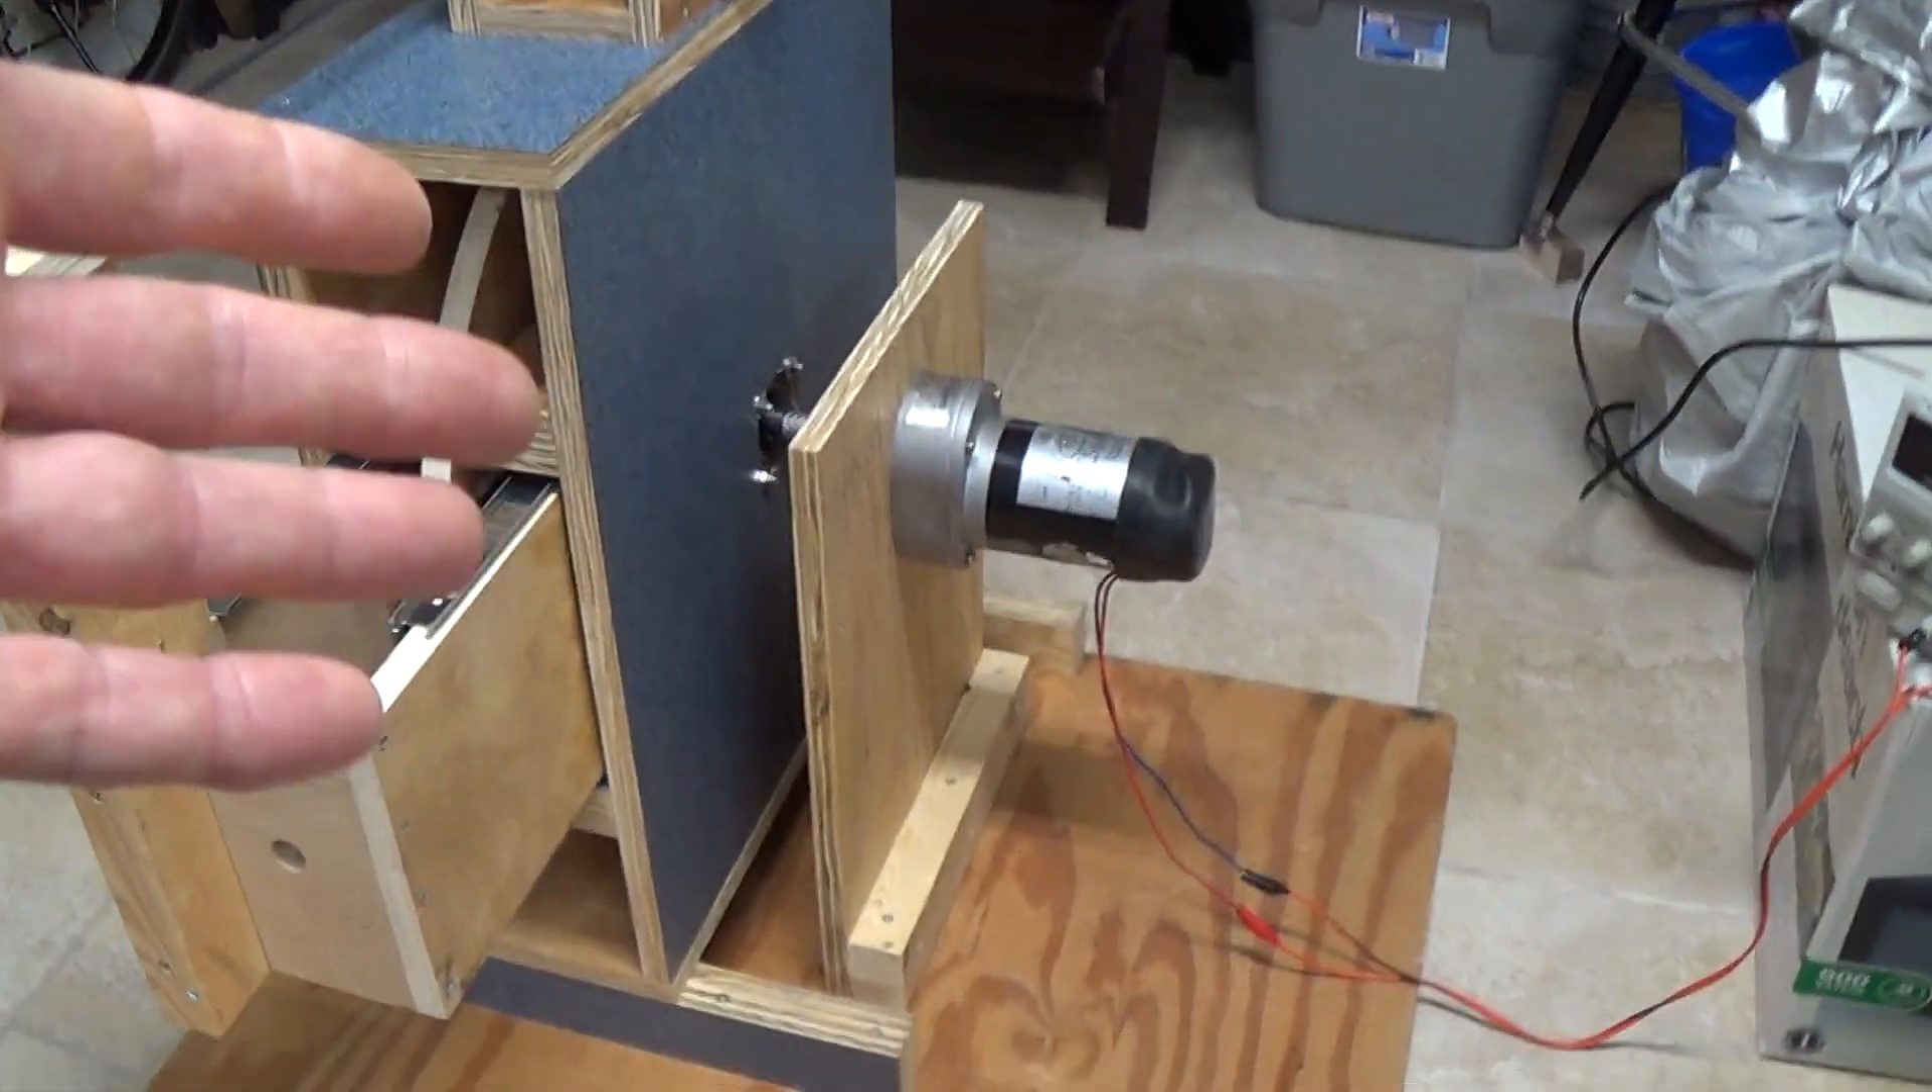So I haven't attached the capacitor yet, I've just, just finished attaching this motor, this gear head motor which I picked up today at one of those surplus stores.